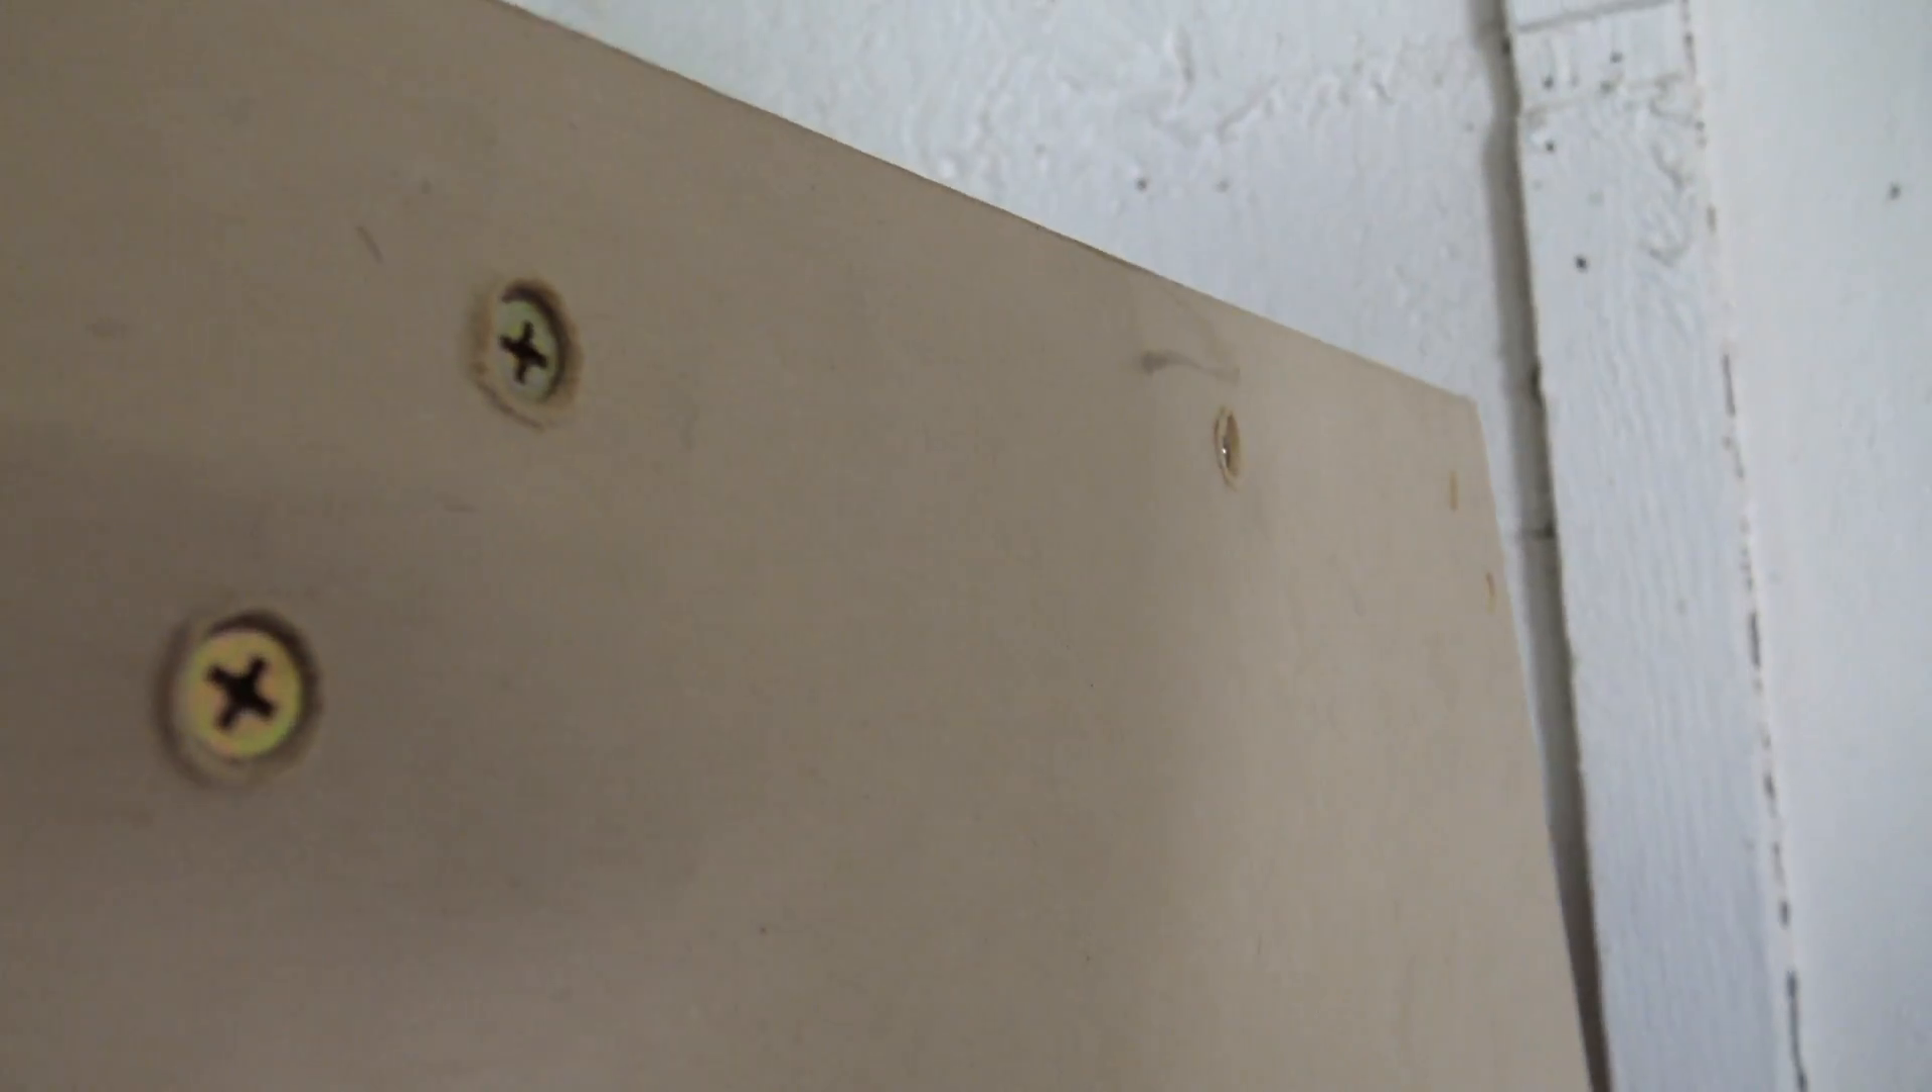Now you'll be able to see that we've got these screws screwed in holding in all the front panels and they're actually slightly recessed inside.